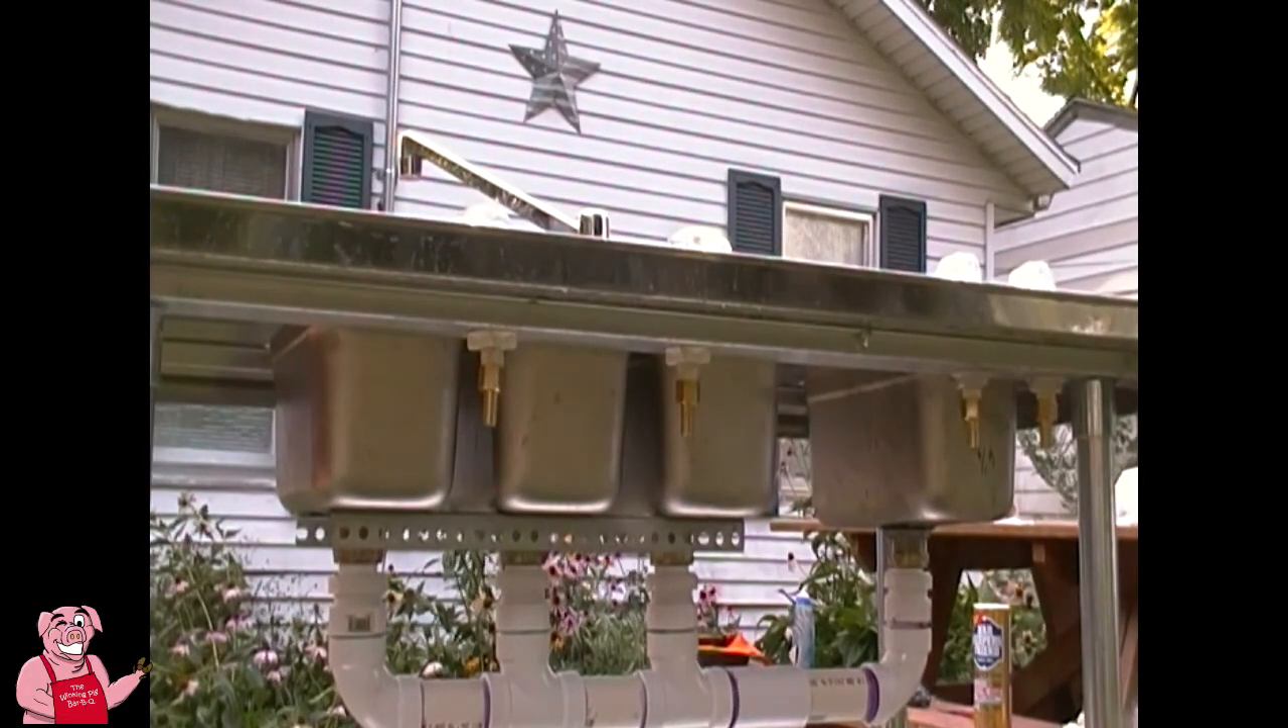Alright guys, so there we go, we got both our sinks. We got the barbed fittings on there.